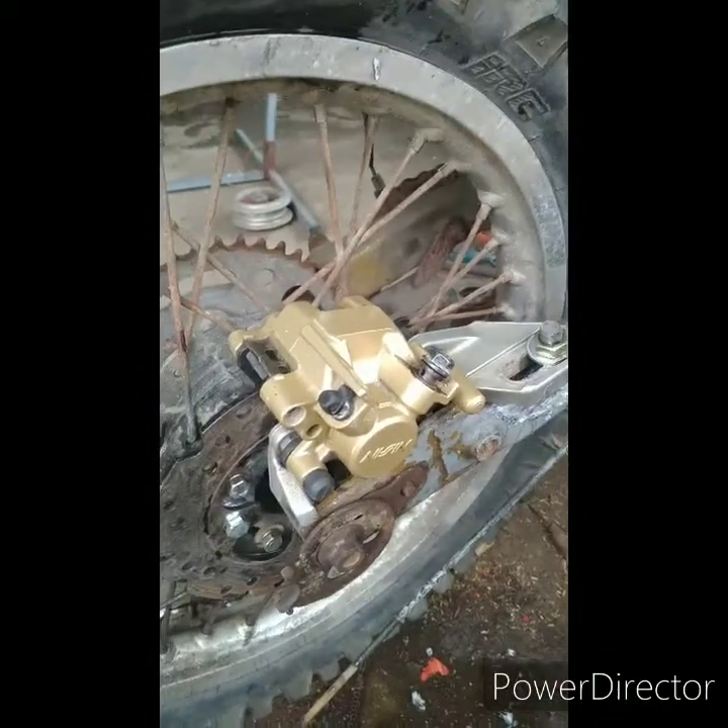Na set up ko na yung ating disc brake caliper.